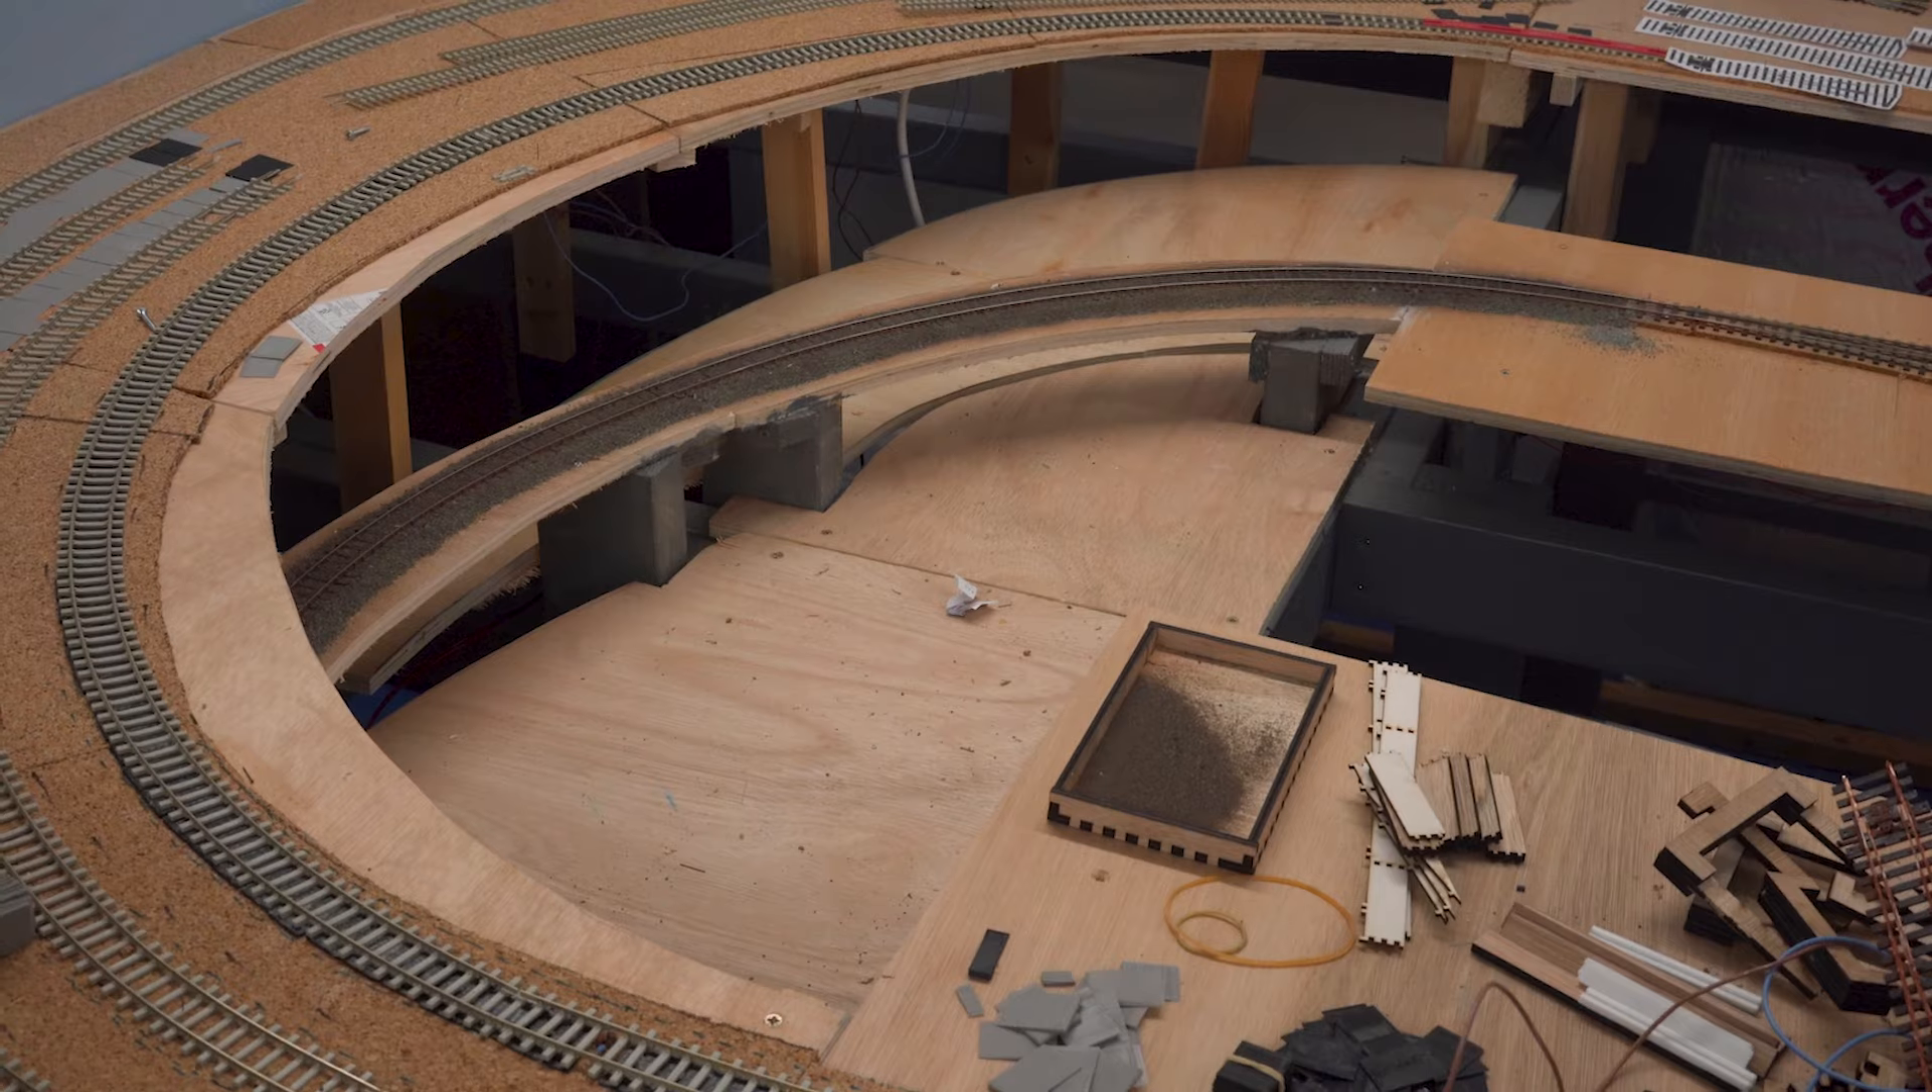Down the back here you'll see that I've put some baseboard in on the lowest possible level meaning that then that's kind of free to kind of sculpt in terms of landscape.